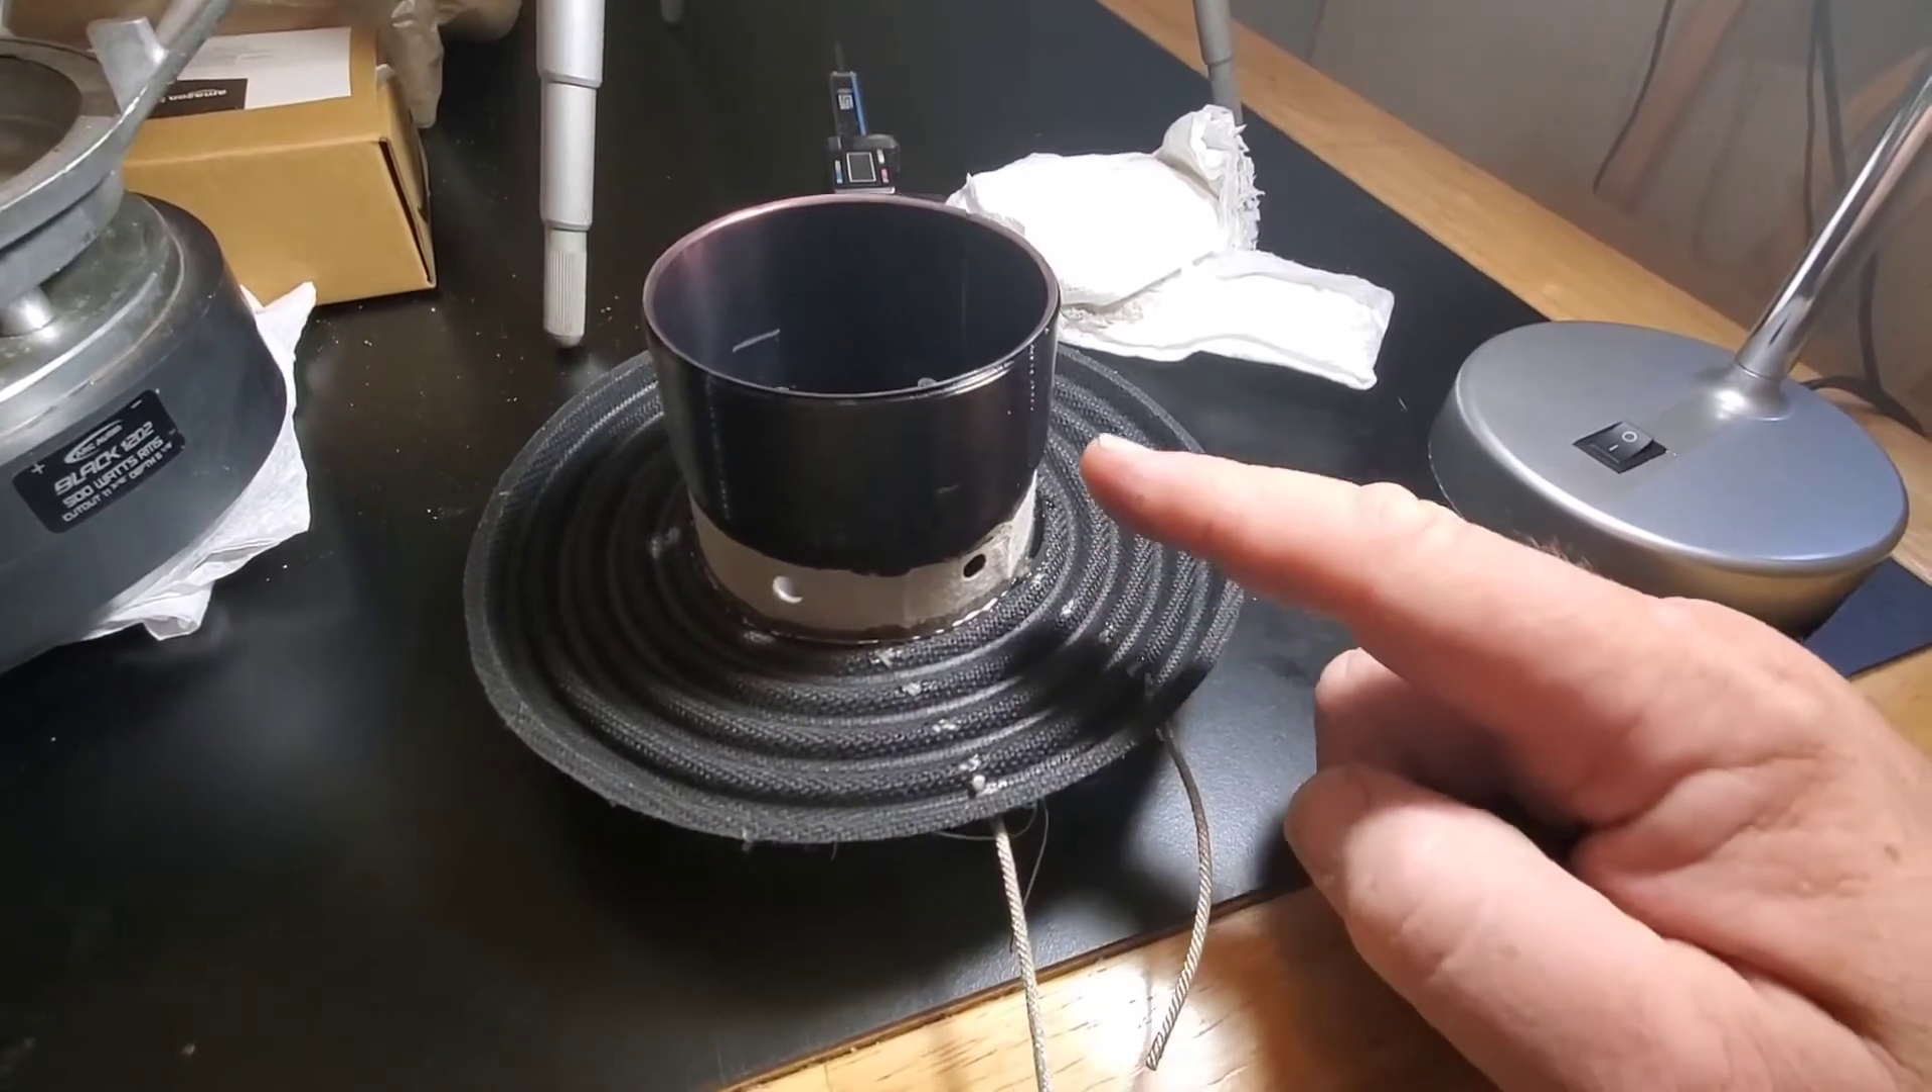So, I got the spider on the voice coil.